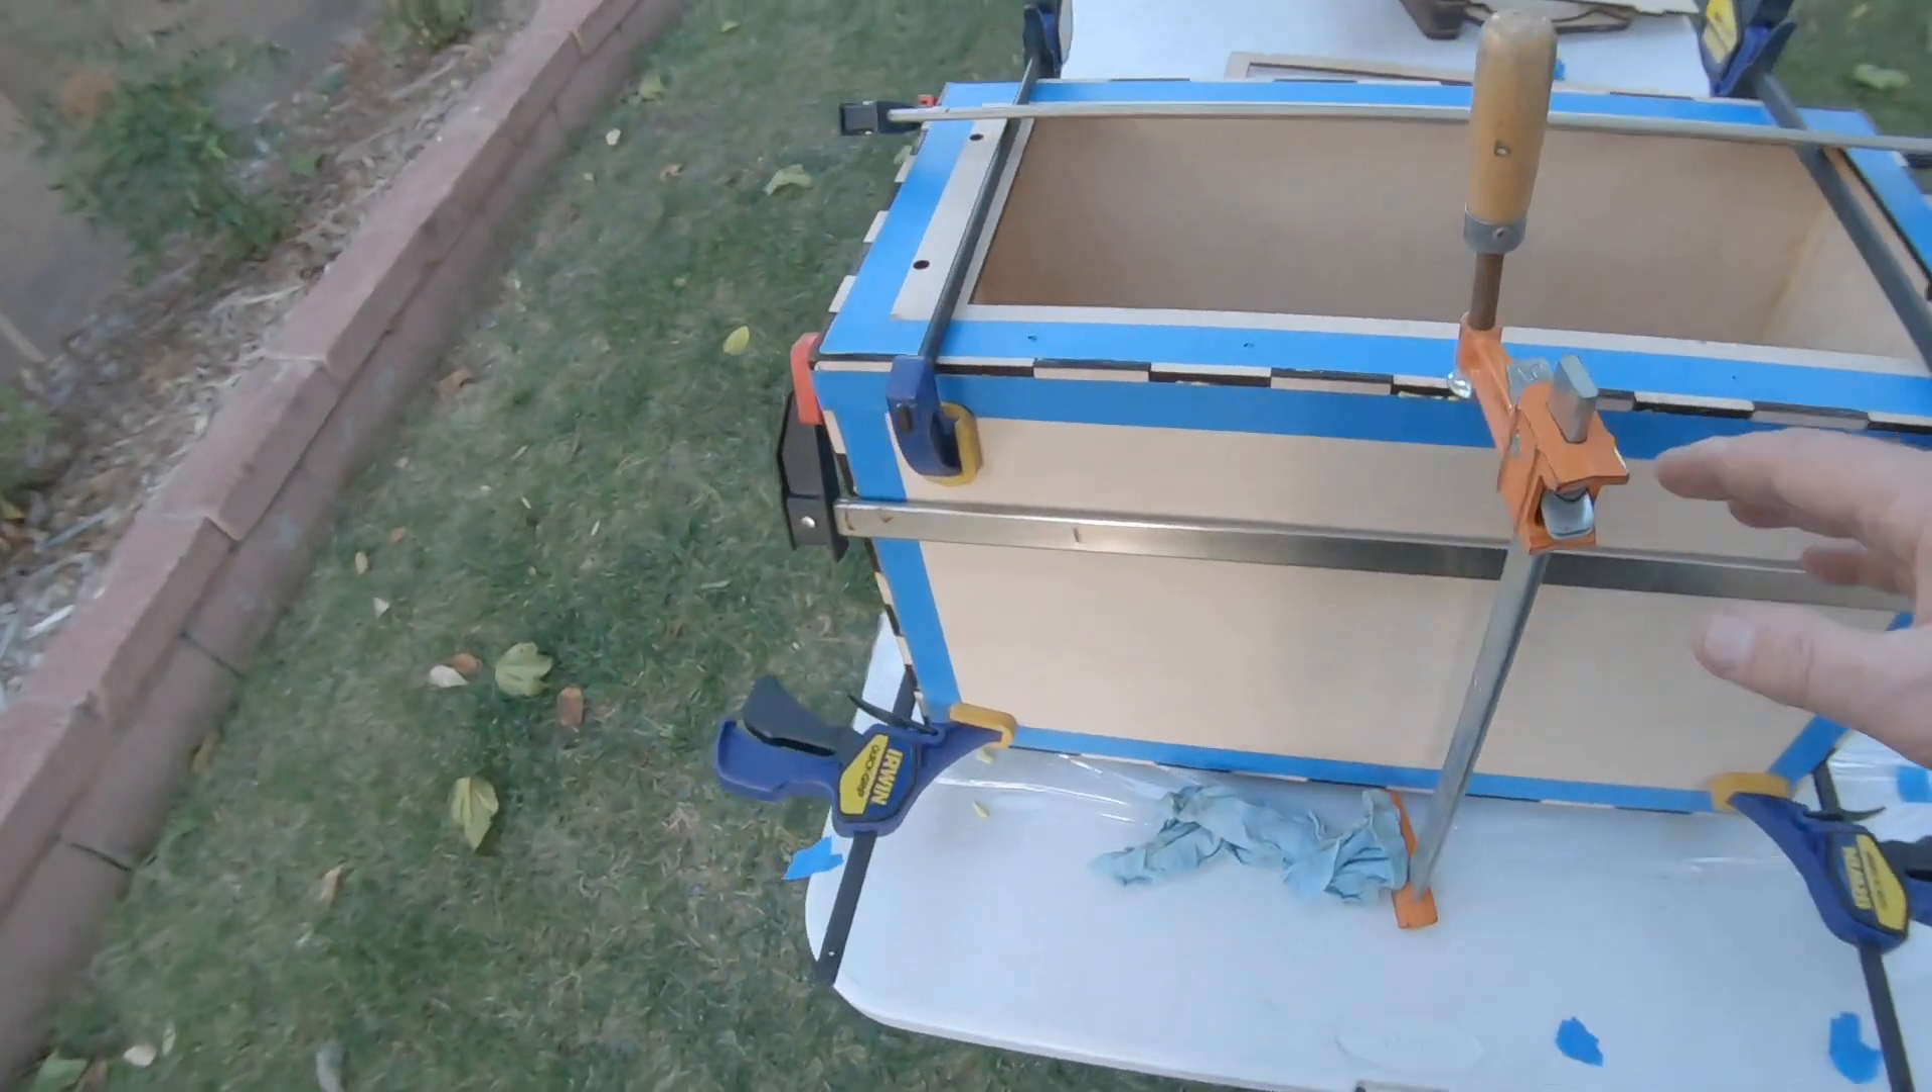Of course, I put glue on all the edges of all the finger joints. Got them pushed in there. Got them clamped.